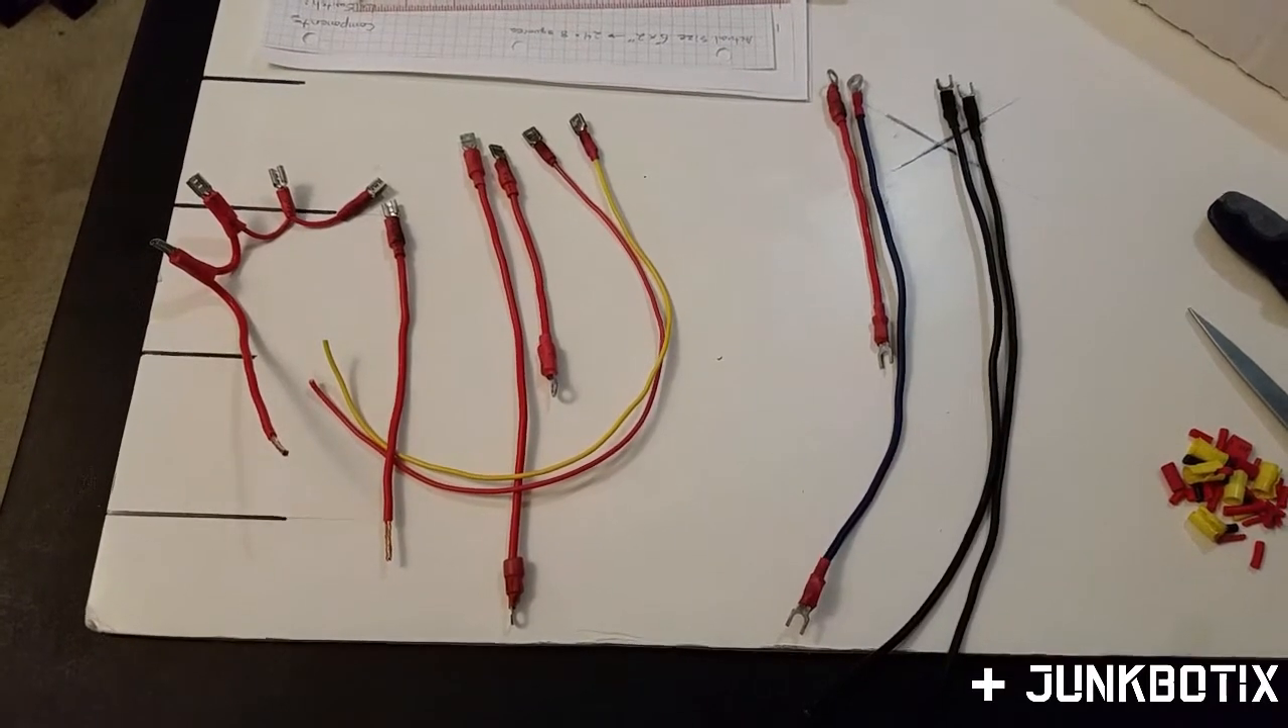So I finished crimping up the main wiring for the, uh, system.